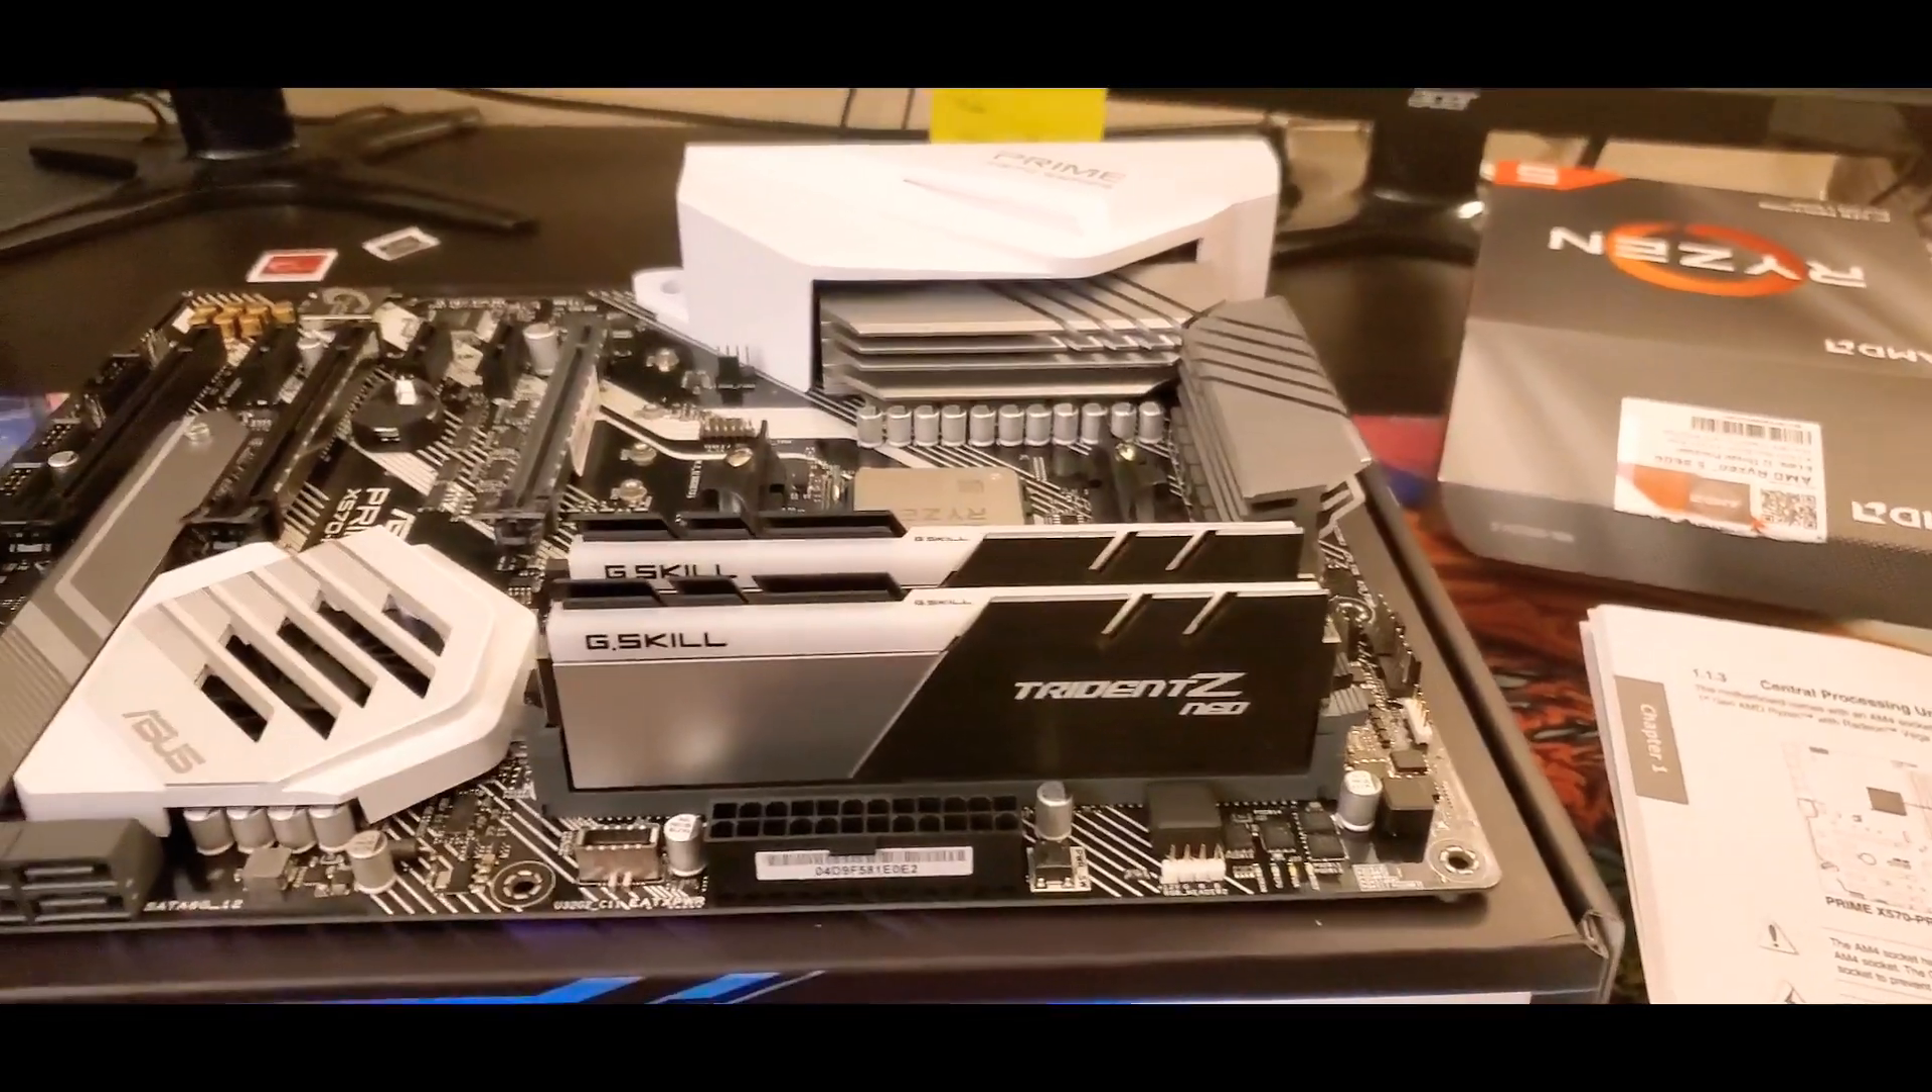Okay, both RAM sticks are in.